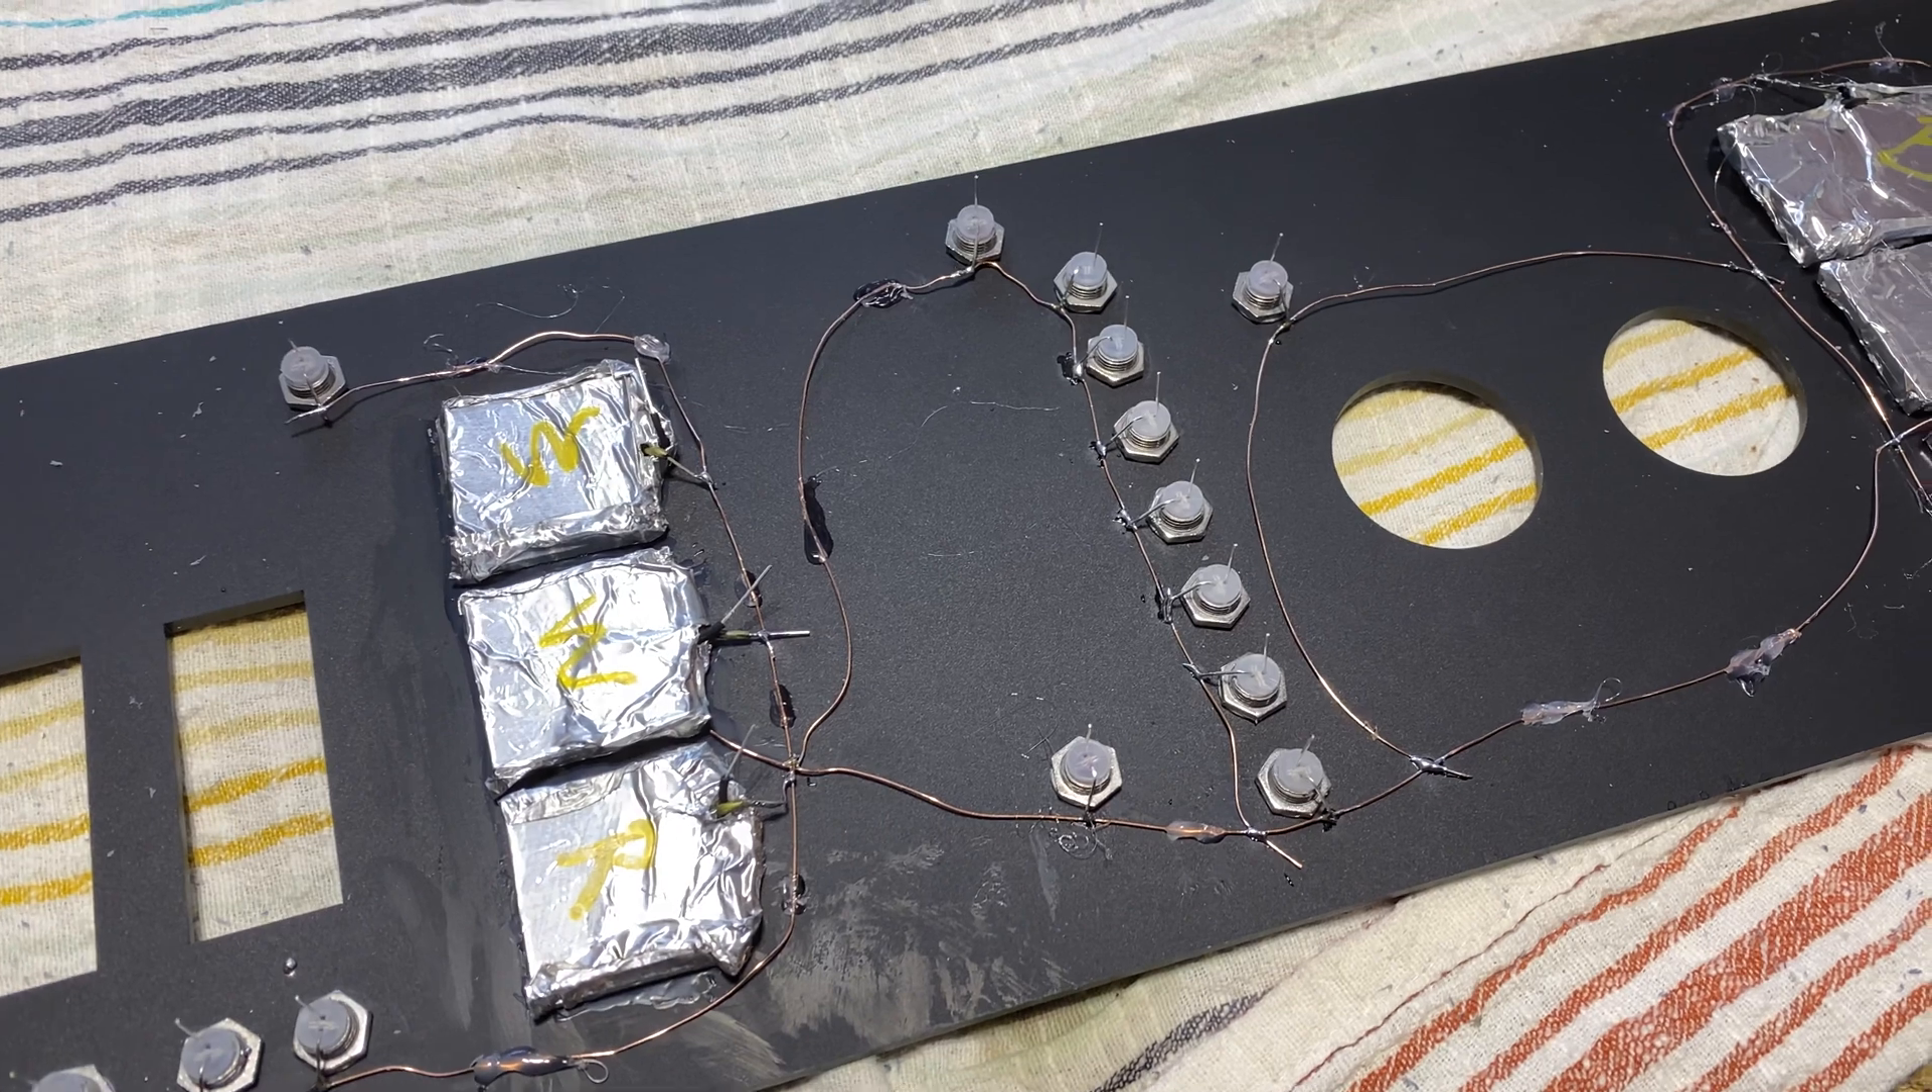I have successfully mounted all my LEDs onto the panel.